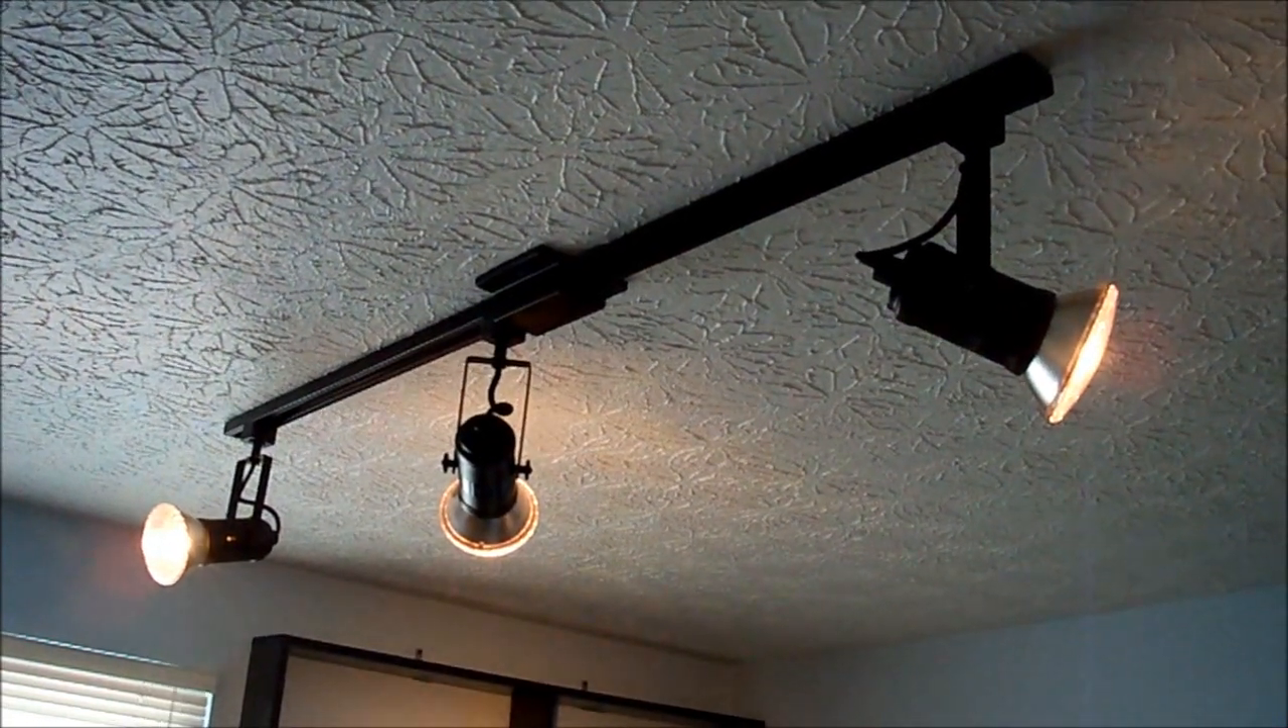So, I added my third track light.